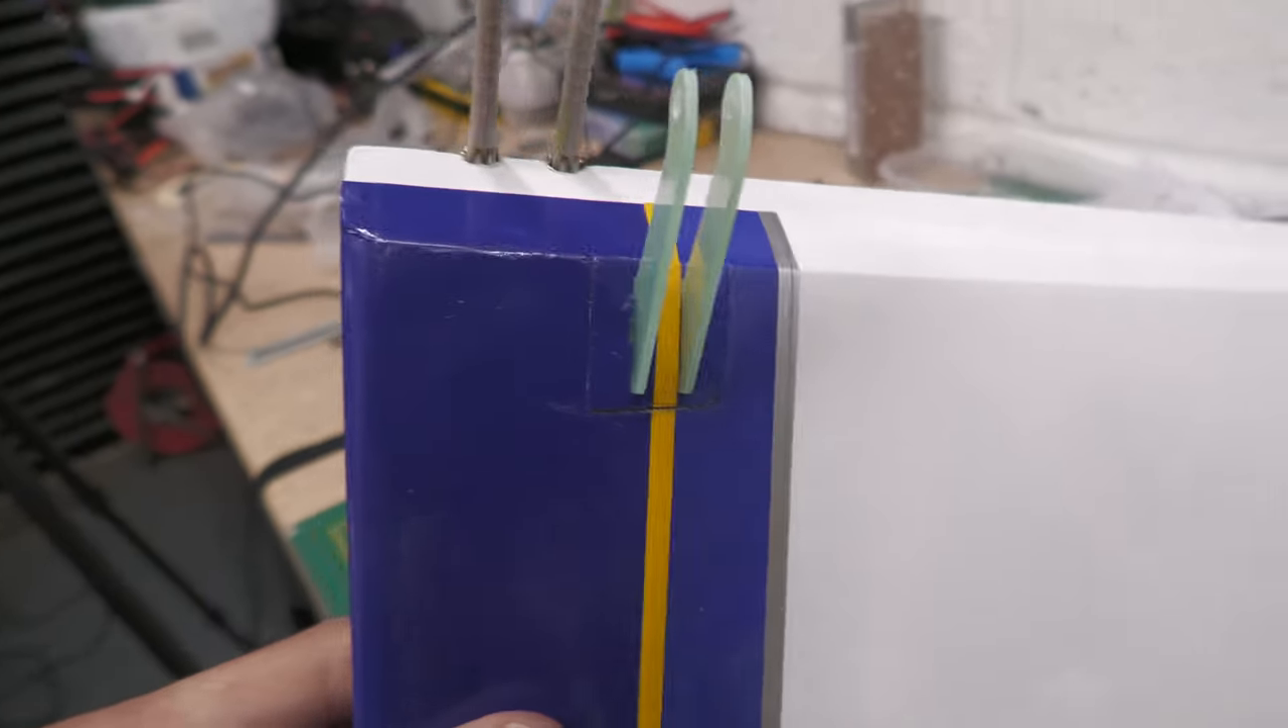Both horns now on the rudder. They've come out pretty well. I quite like that covering going back in there just to finish it off.